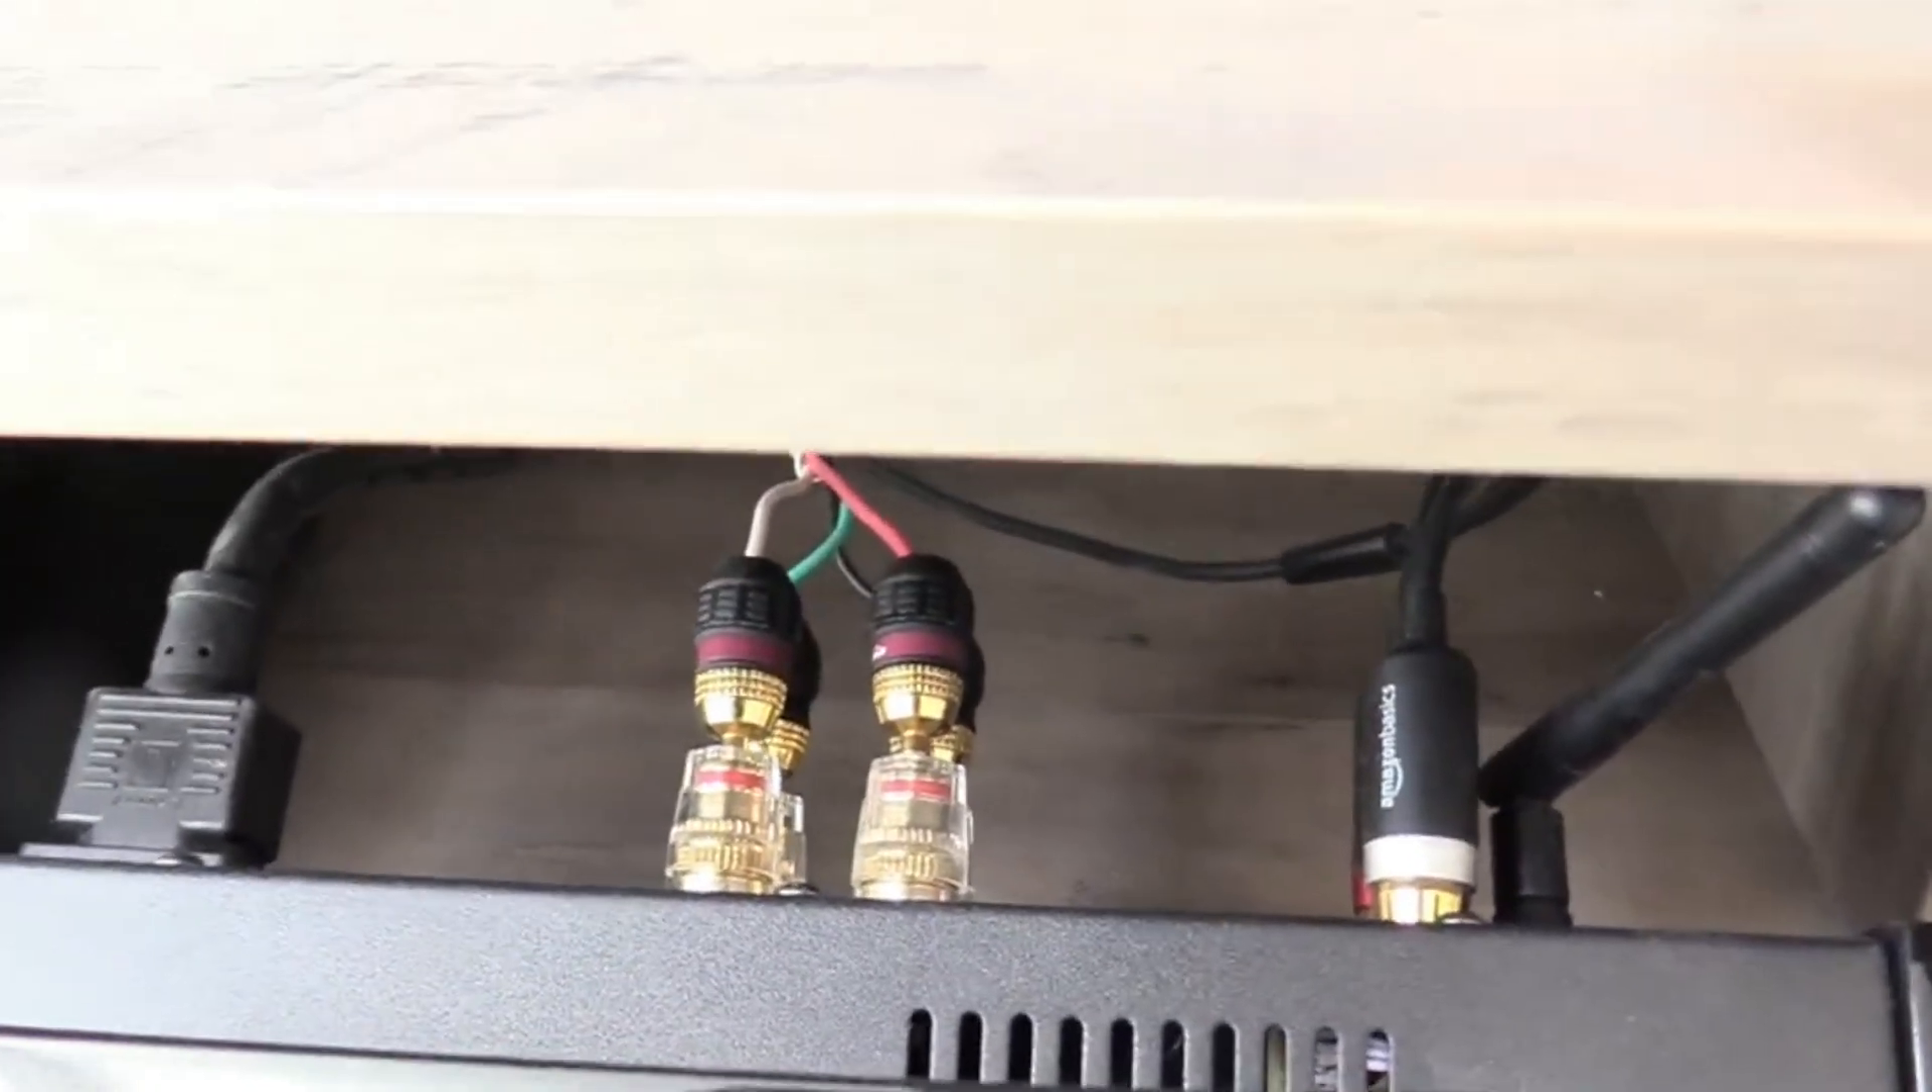There's my connections right there going to the audio input on the amplifier.